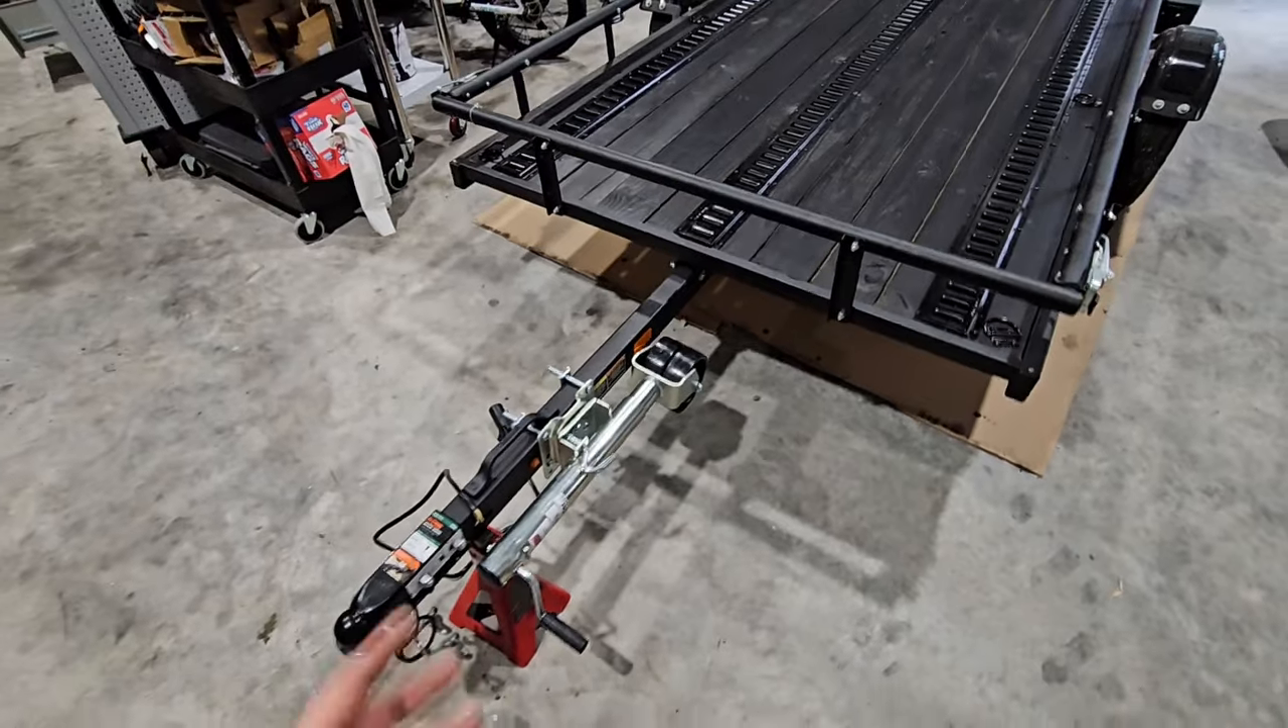So we mounted the front rolling tongue jack up here.